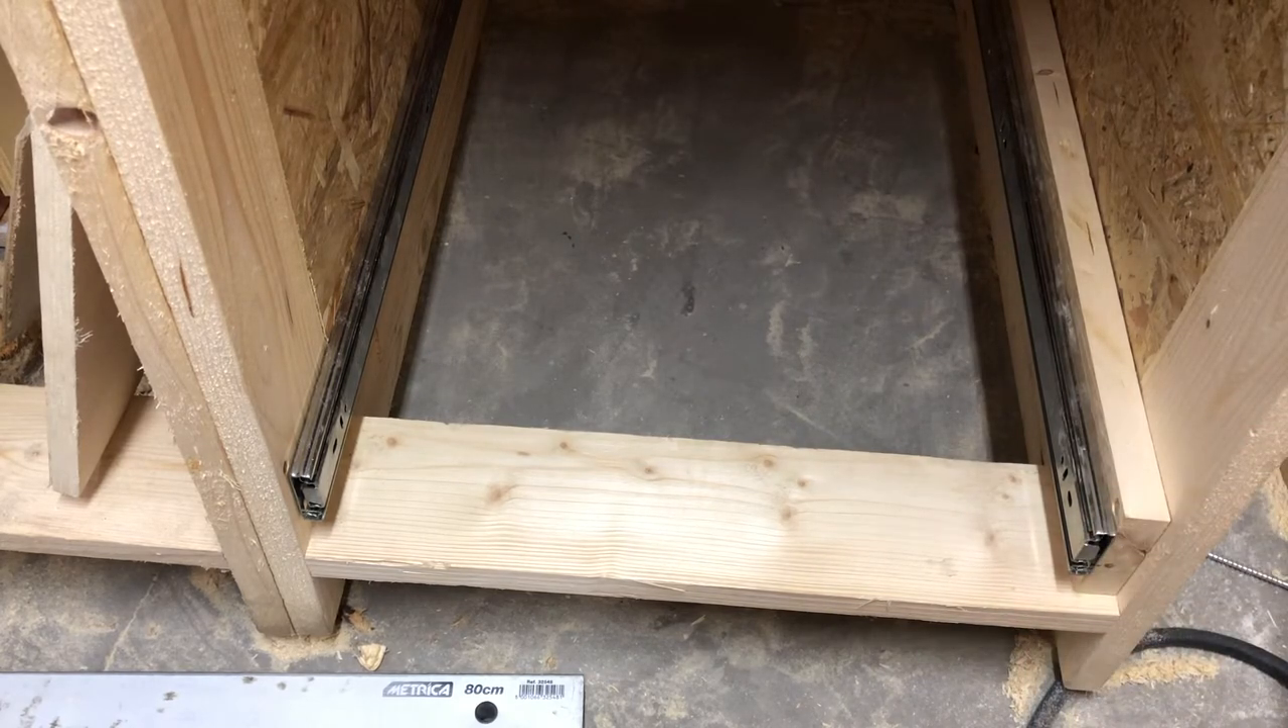Adesso che le cerniere sono montate andremo a costruire la scocca del cassetto.